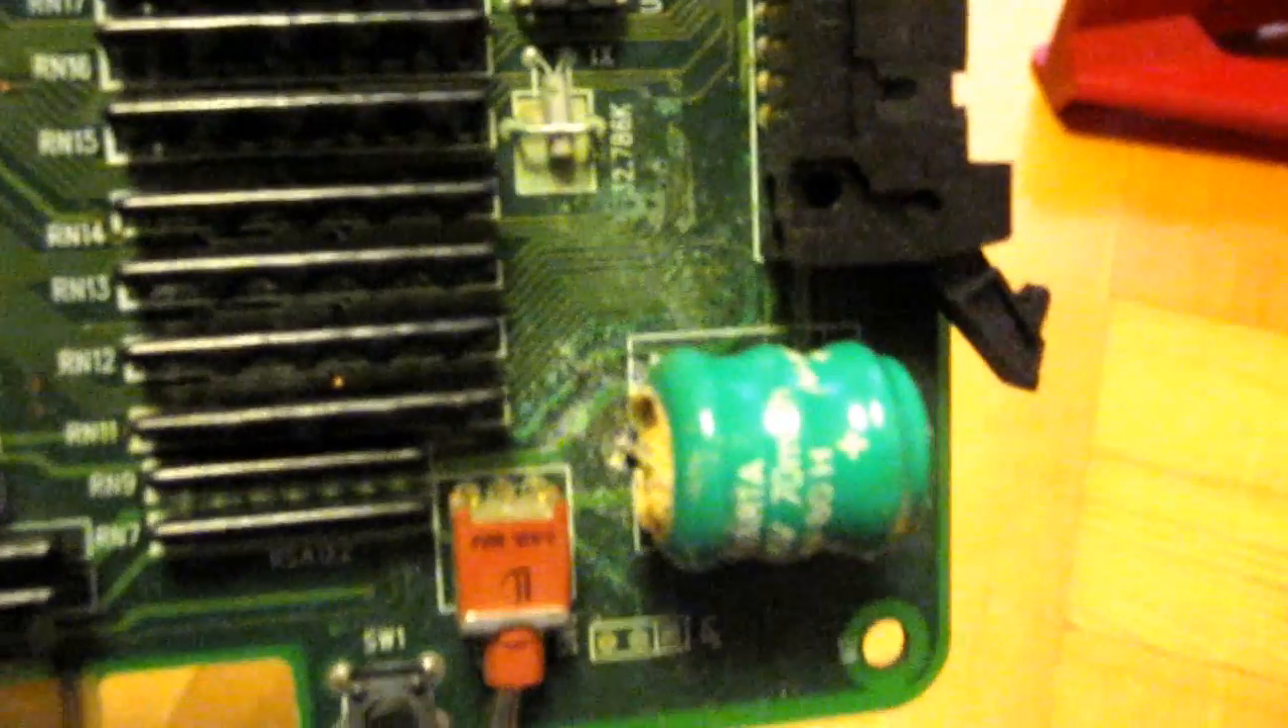I haven't had a chance to remove the battery yet here.